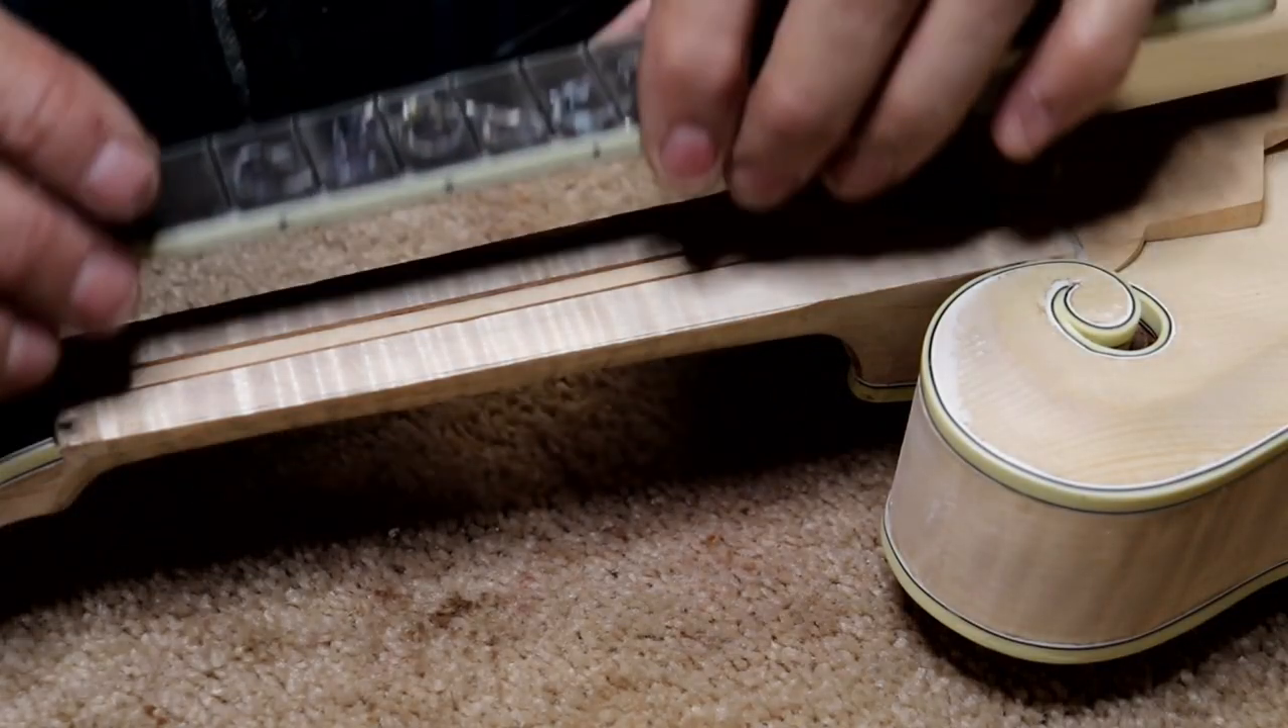We're at that final step of assembly. We're ready to put the fretboard on.